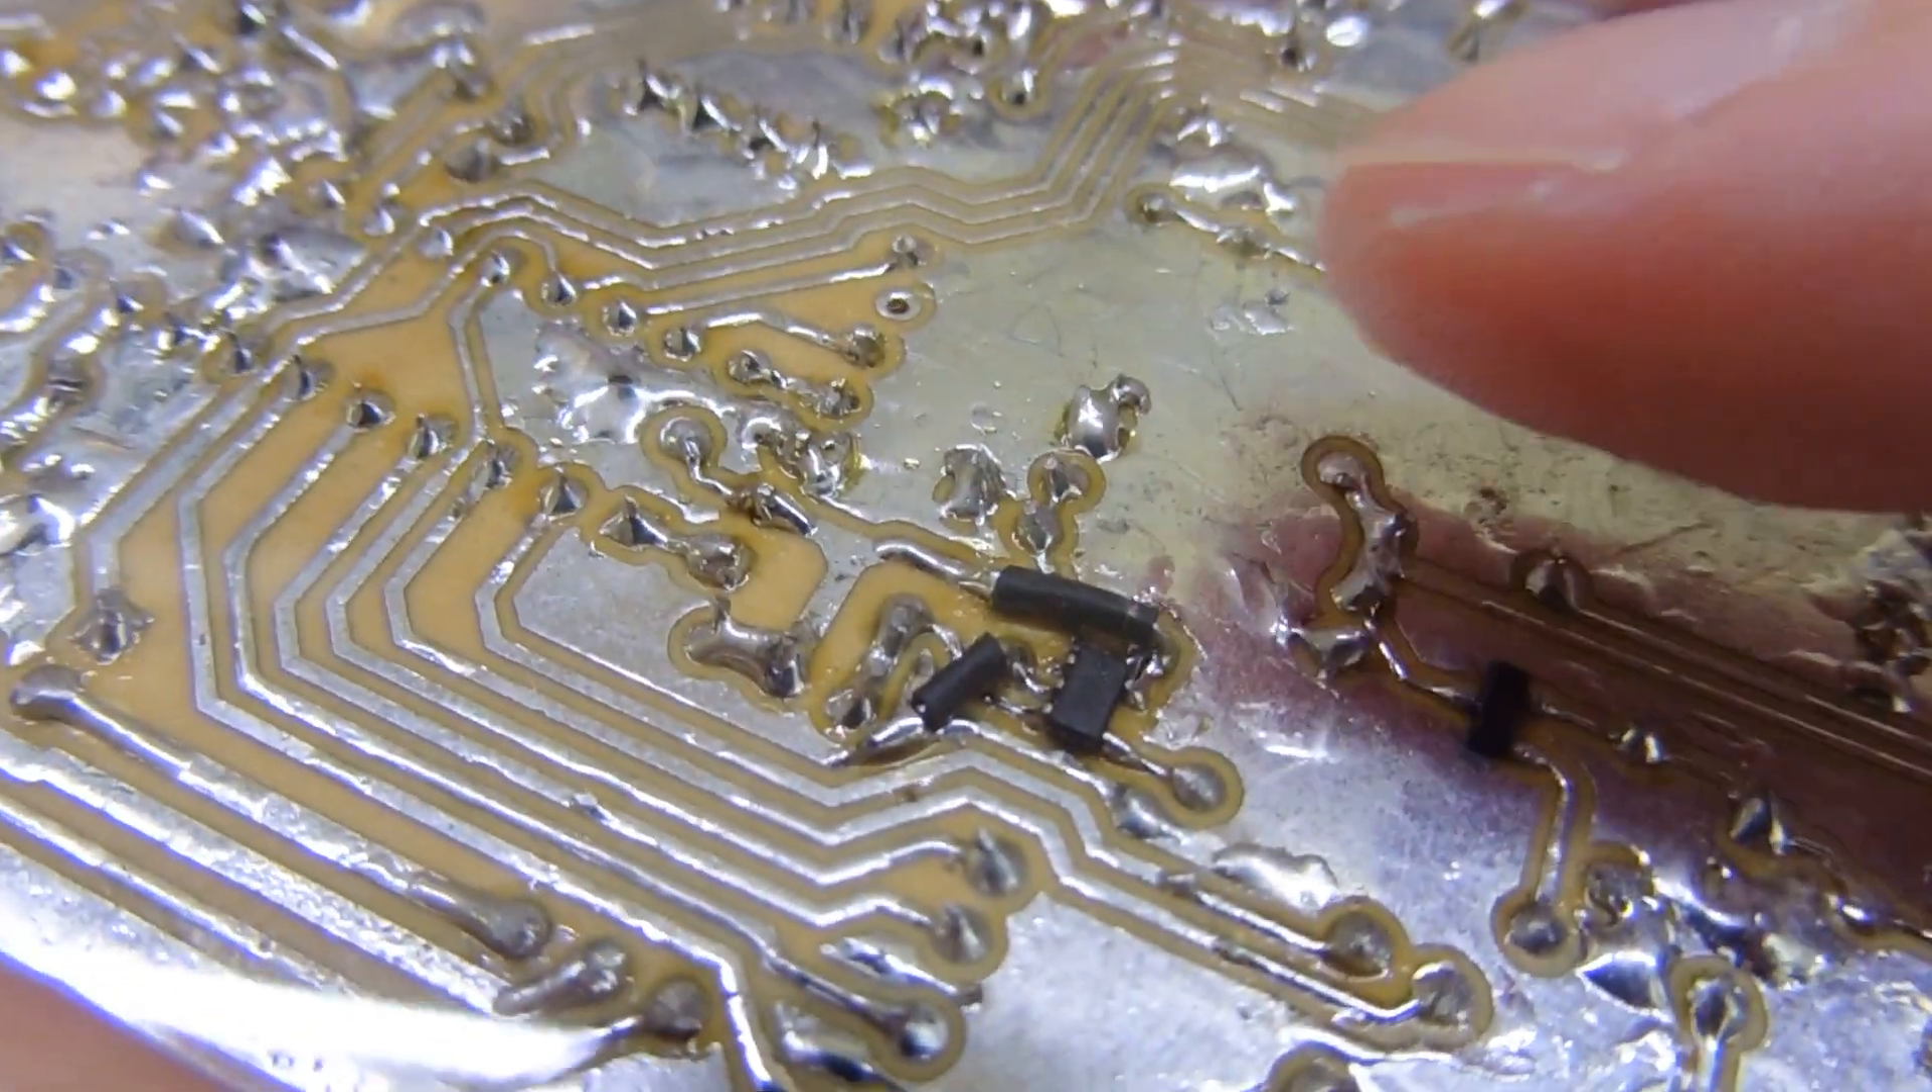And I put a heat shrink on the wires there. So that they wouldn't touch.